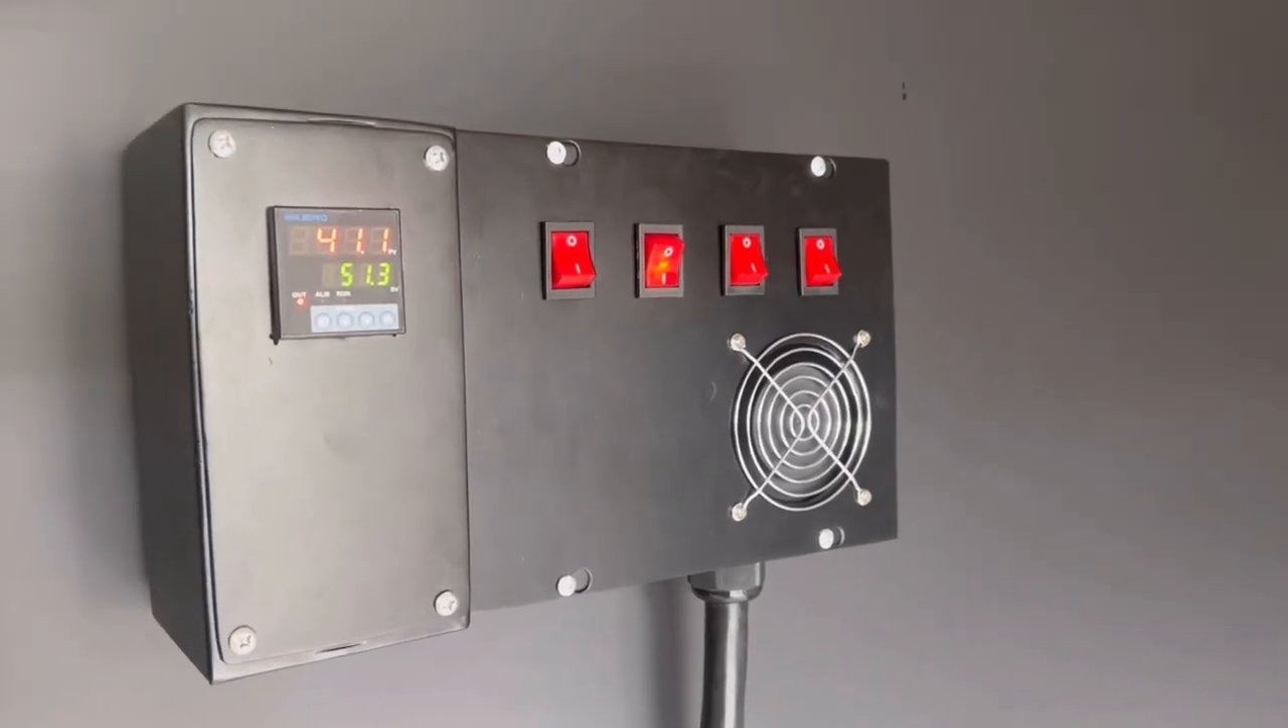I've got the control panel all buttoned up.